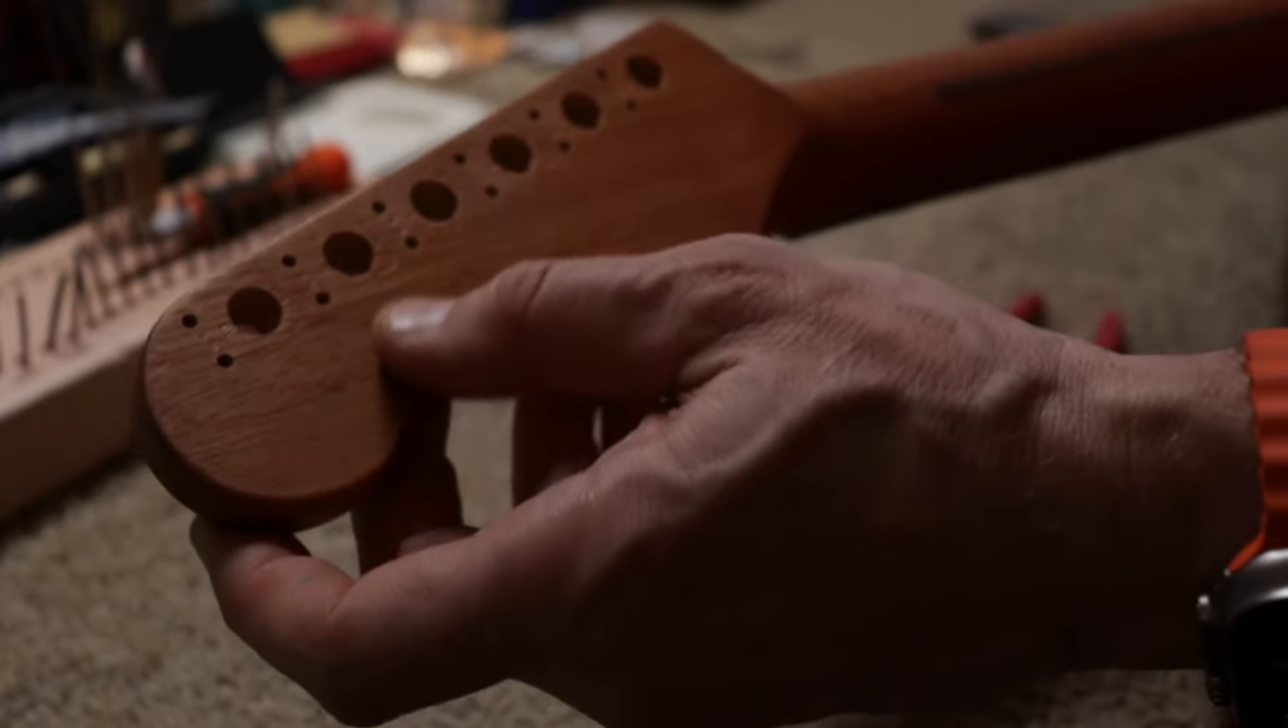As you can see i removed all the hardware okay including the little uh string tree.